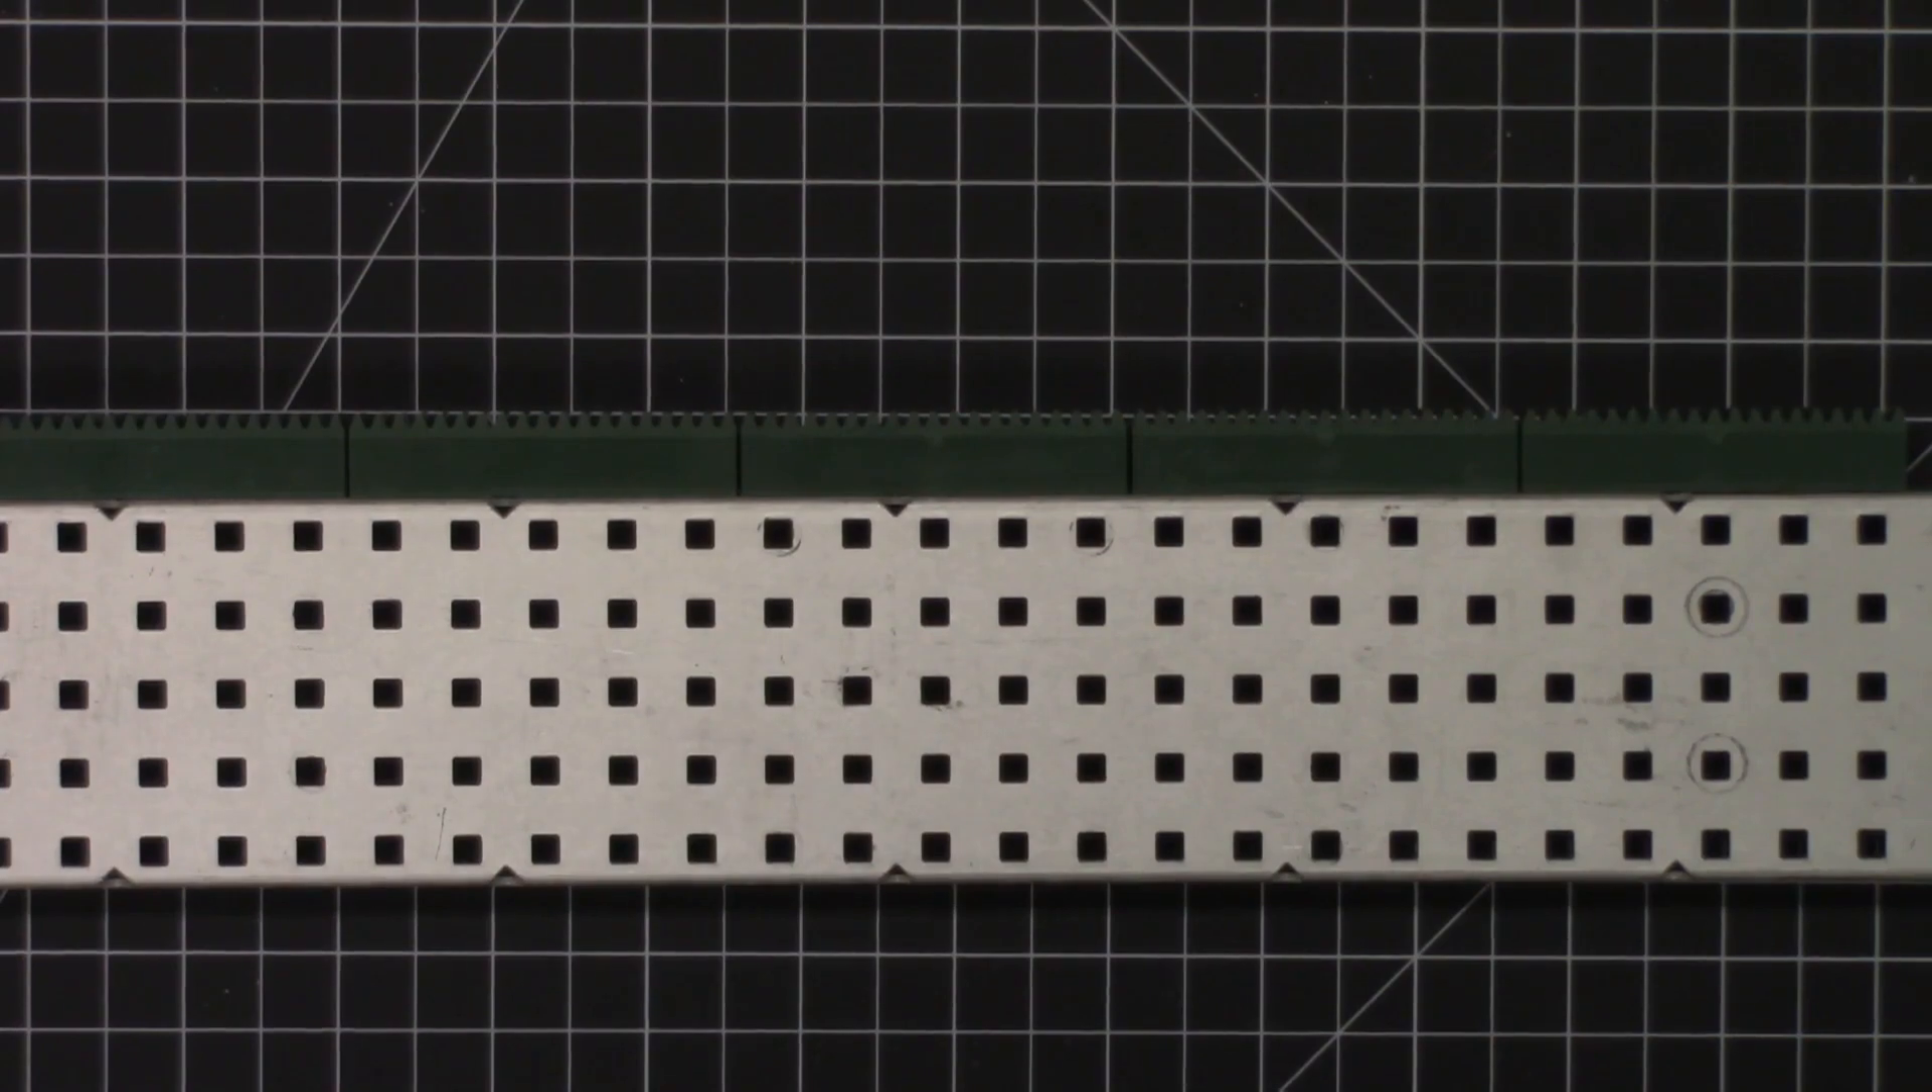So, we've mounted the rack gears all the way across this piece.